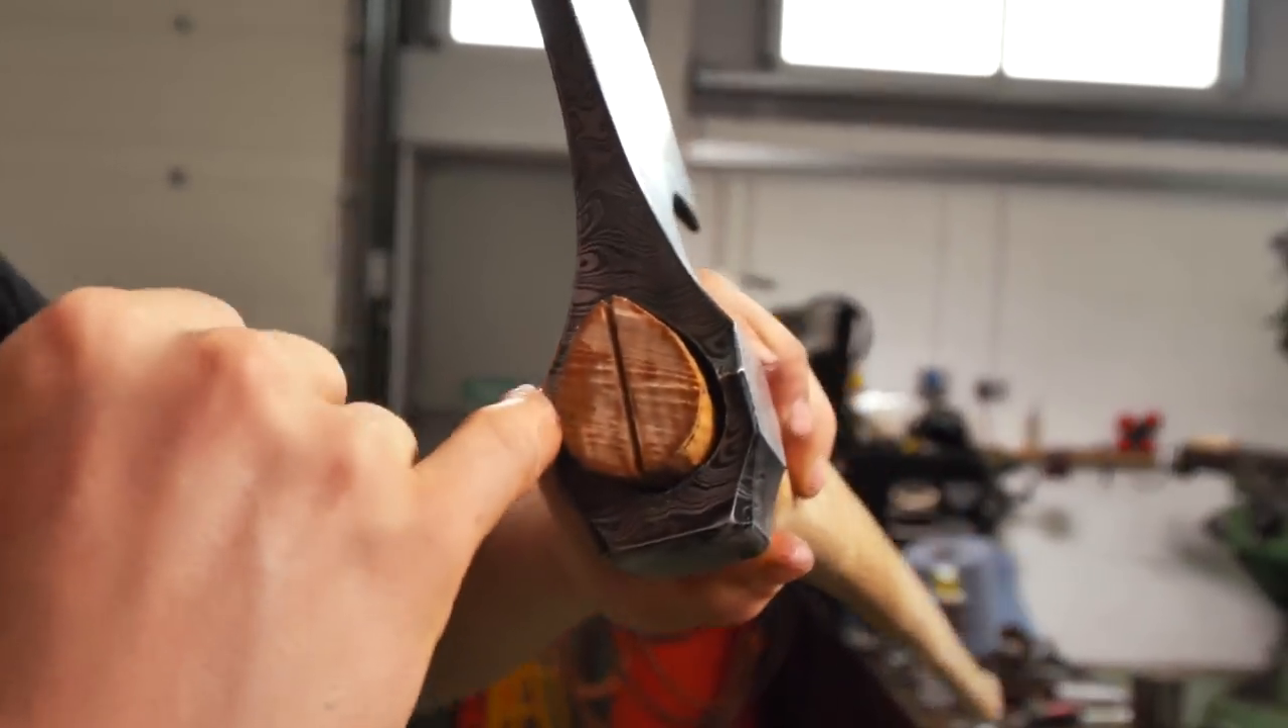Now you see that gap, obviously, that there is between the wood and the eye itself.